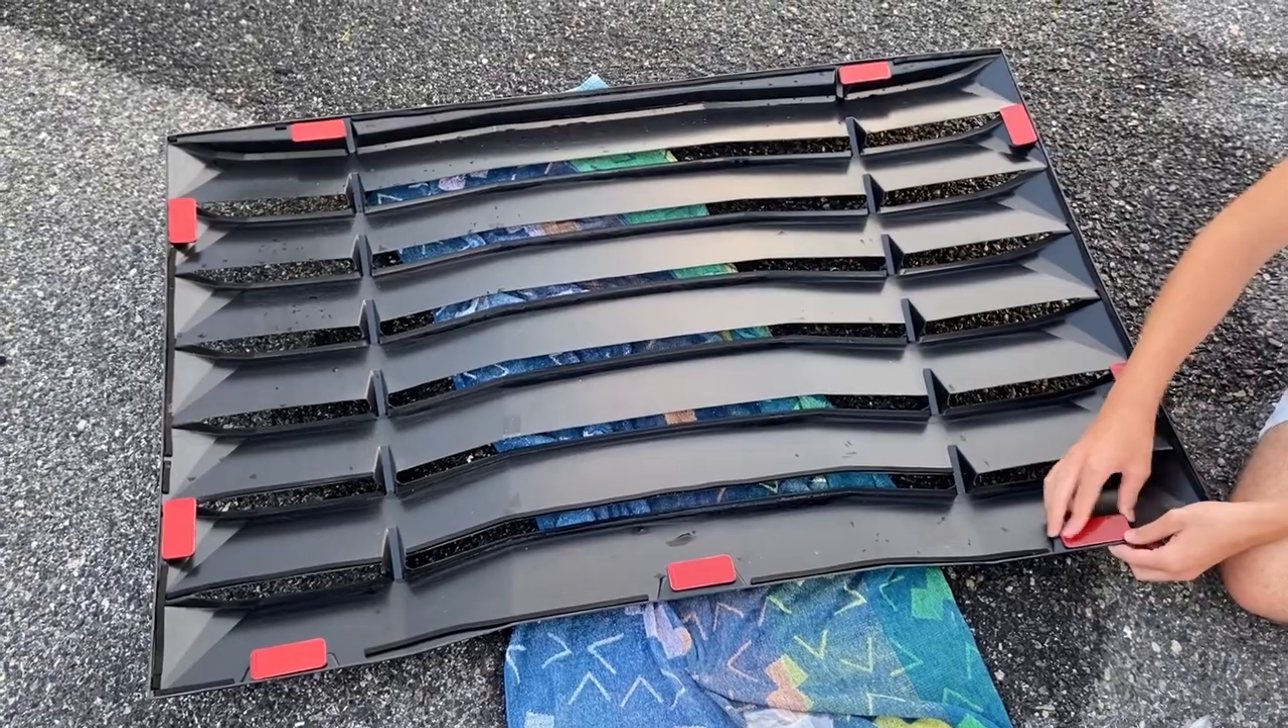Okay, so here we are with all of our 3M tape applied.